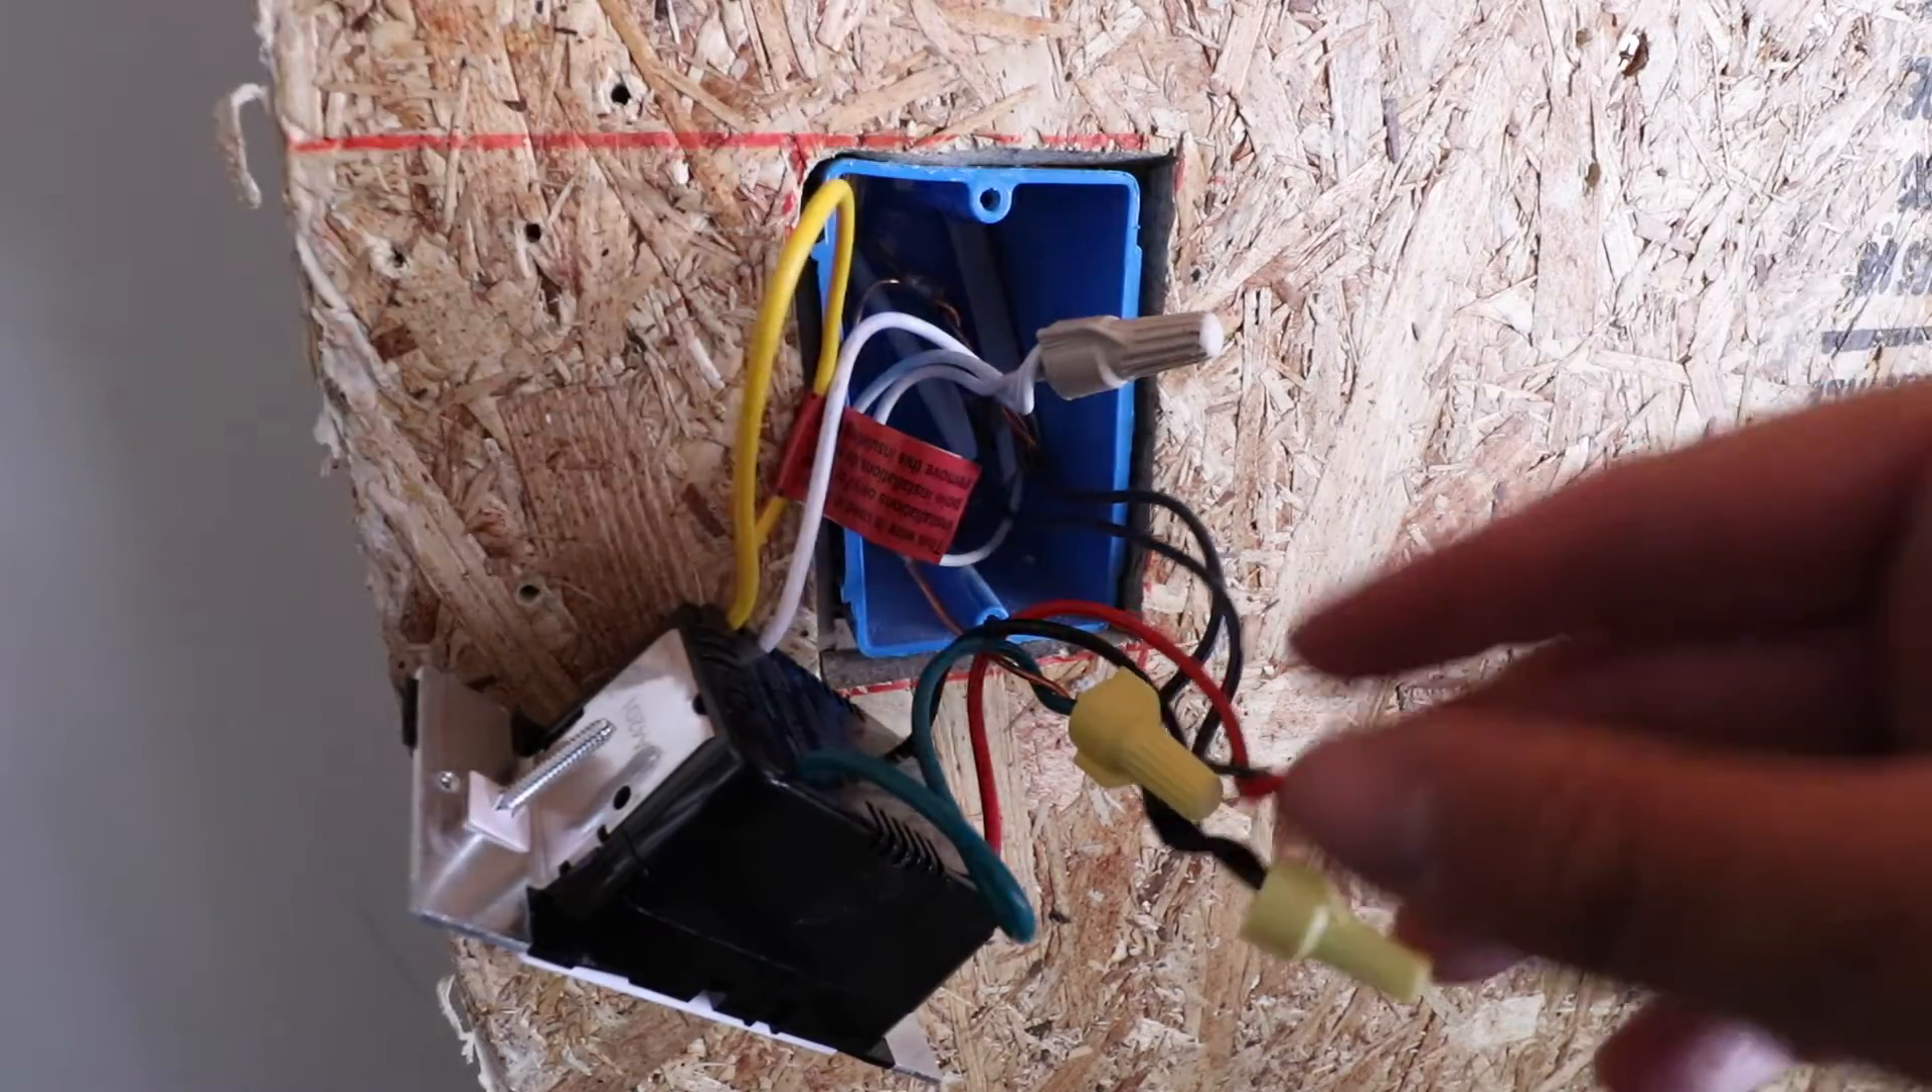Now that we've got everything wired up all we need to do is put these wires back into the junction box.